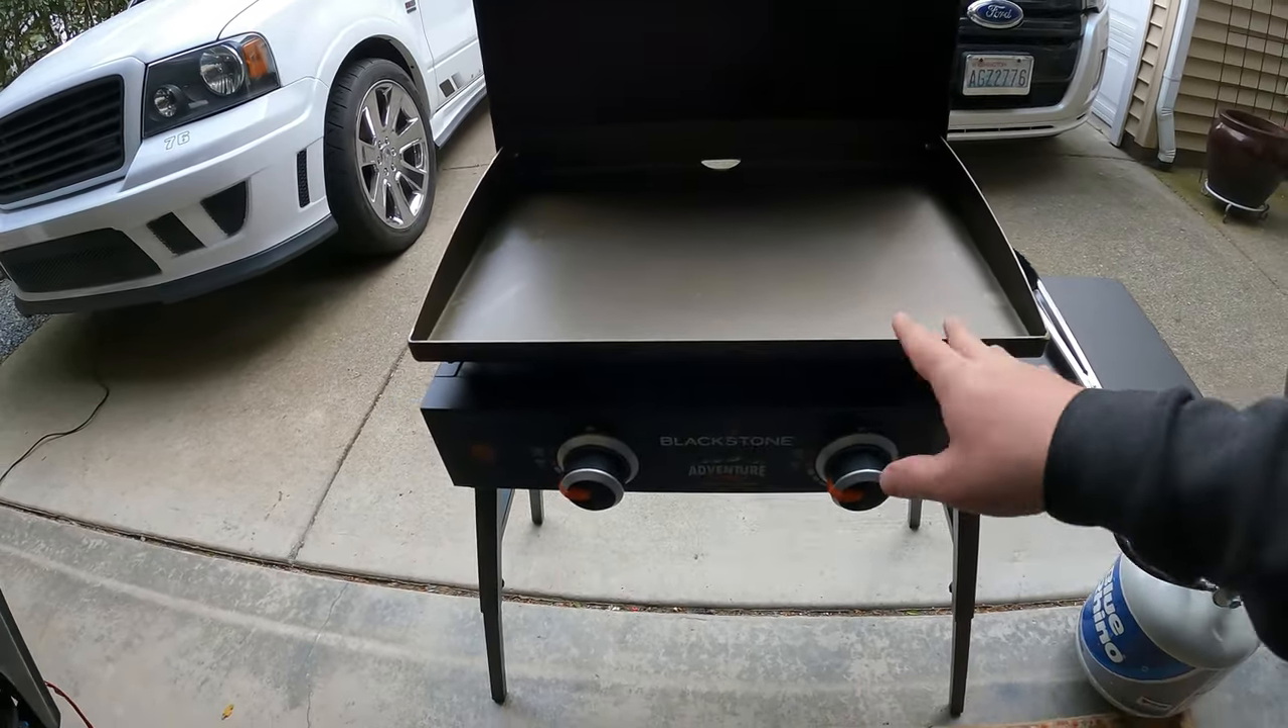All right, grill is all assembled.